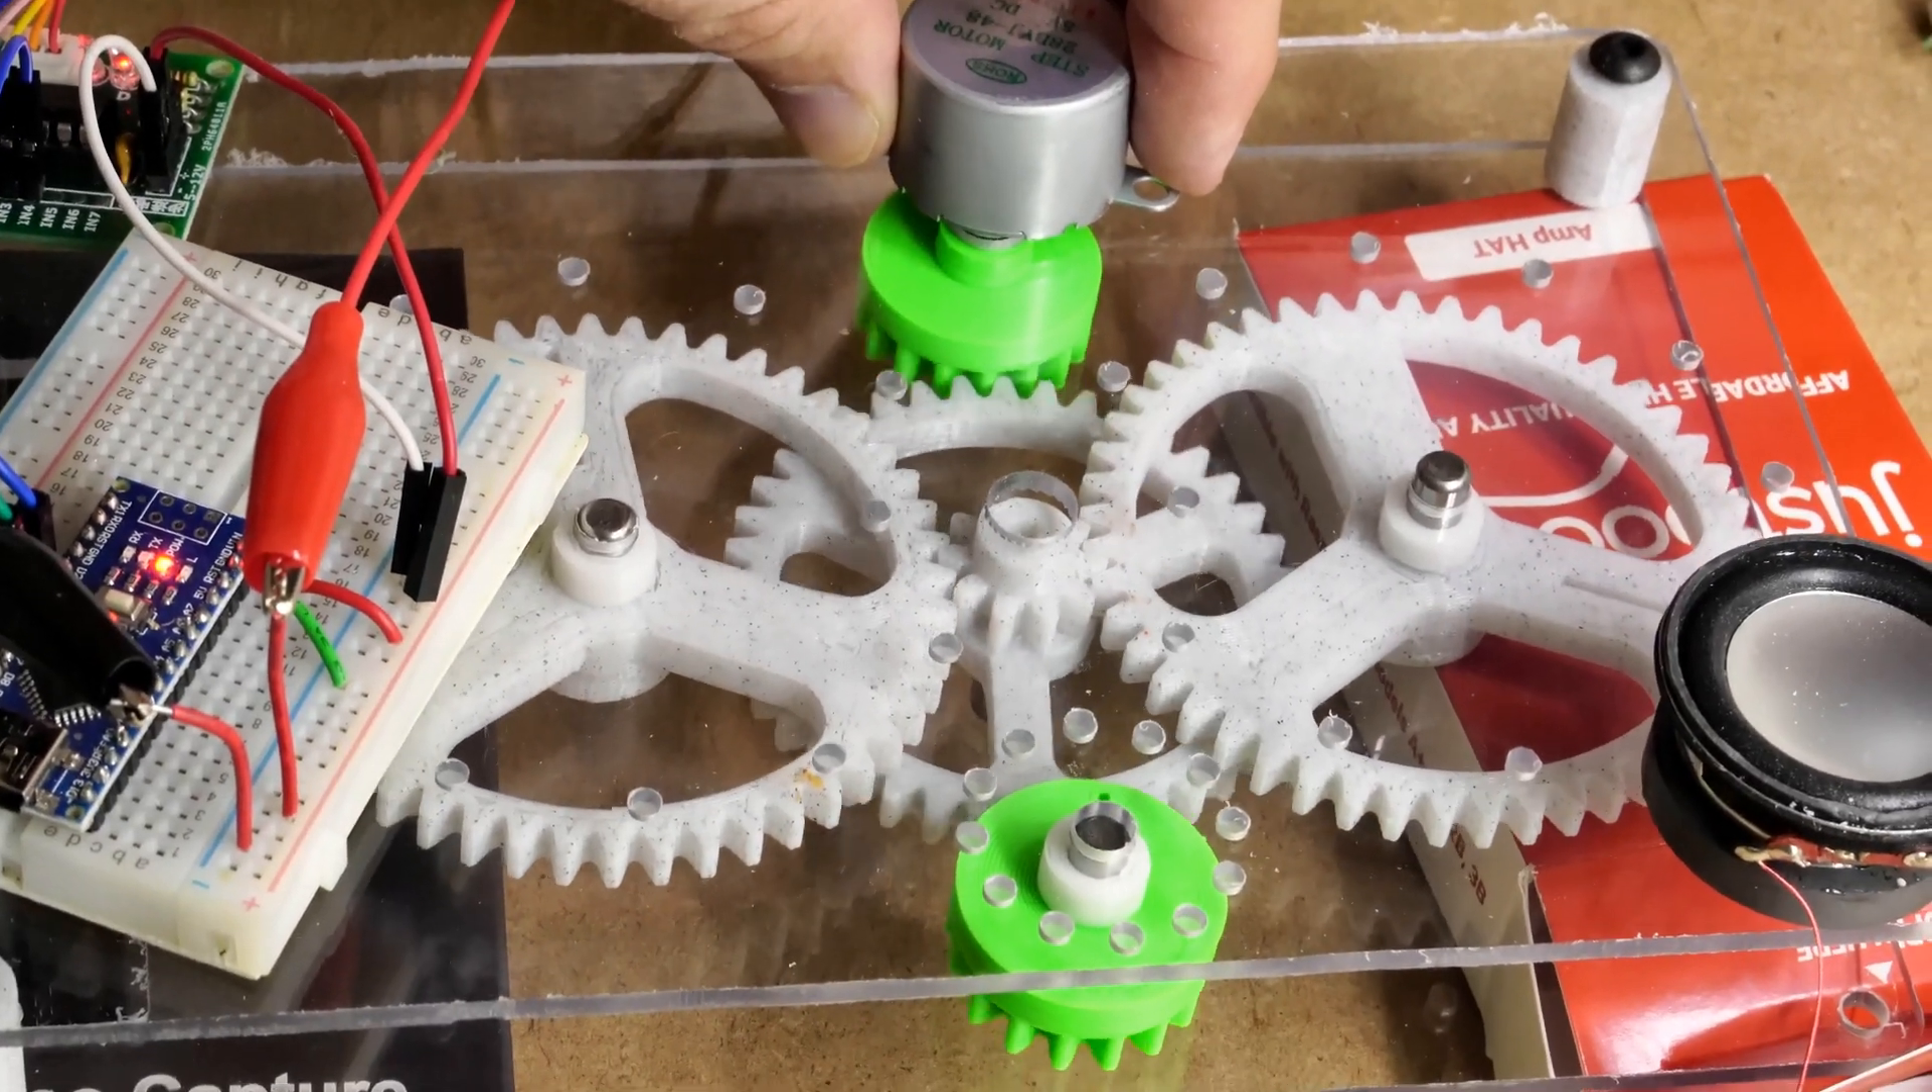But what's not good is that the, that the stepper motor is actually not locked down yet.